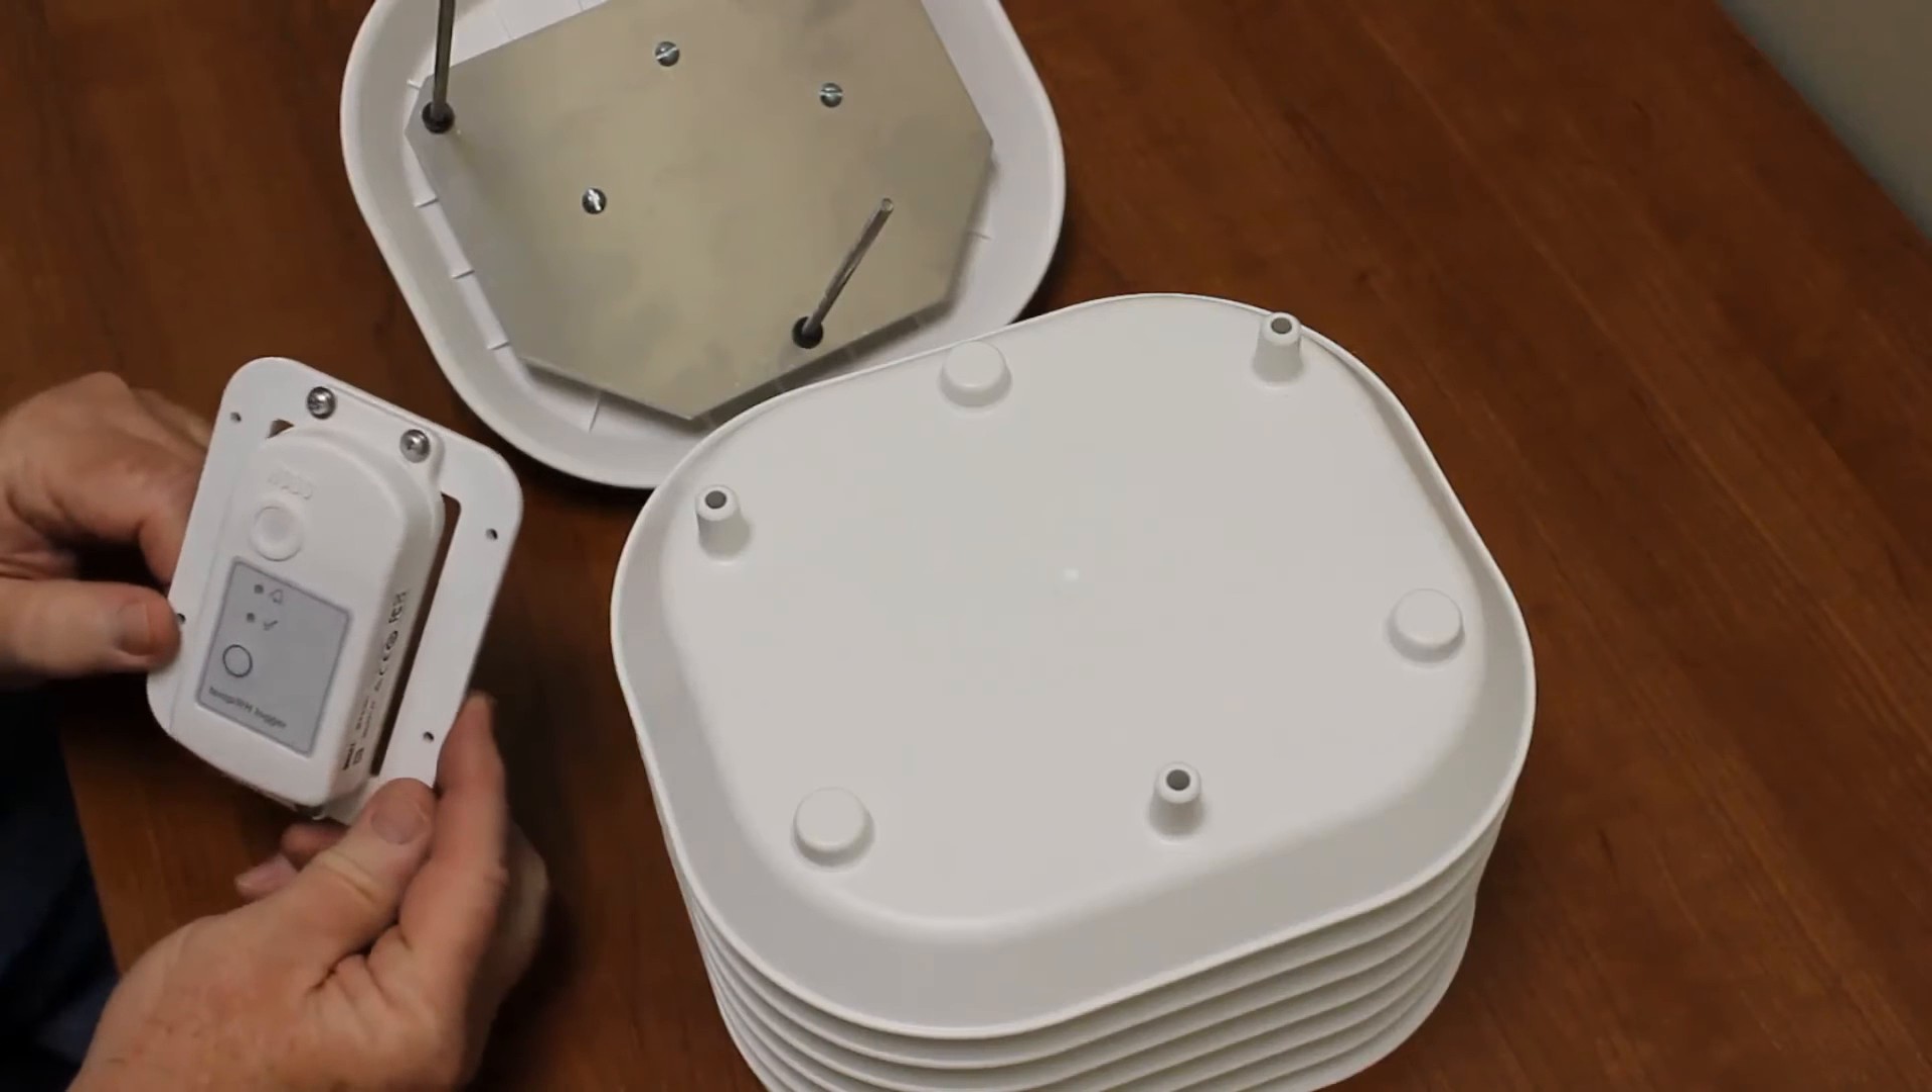We have our data logger mounted on our bracket.